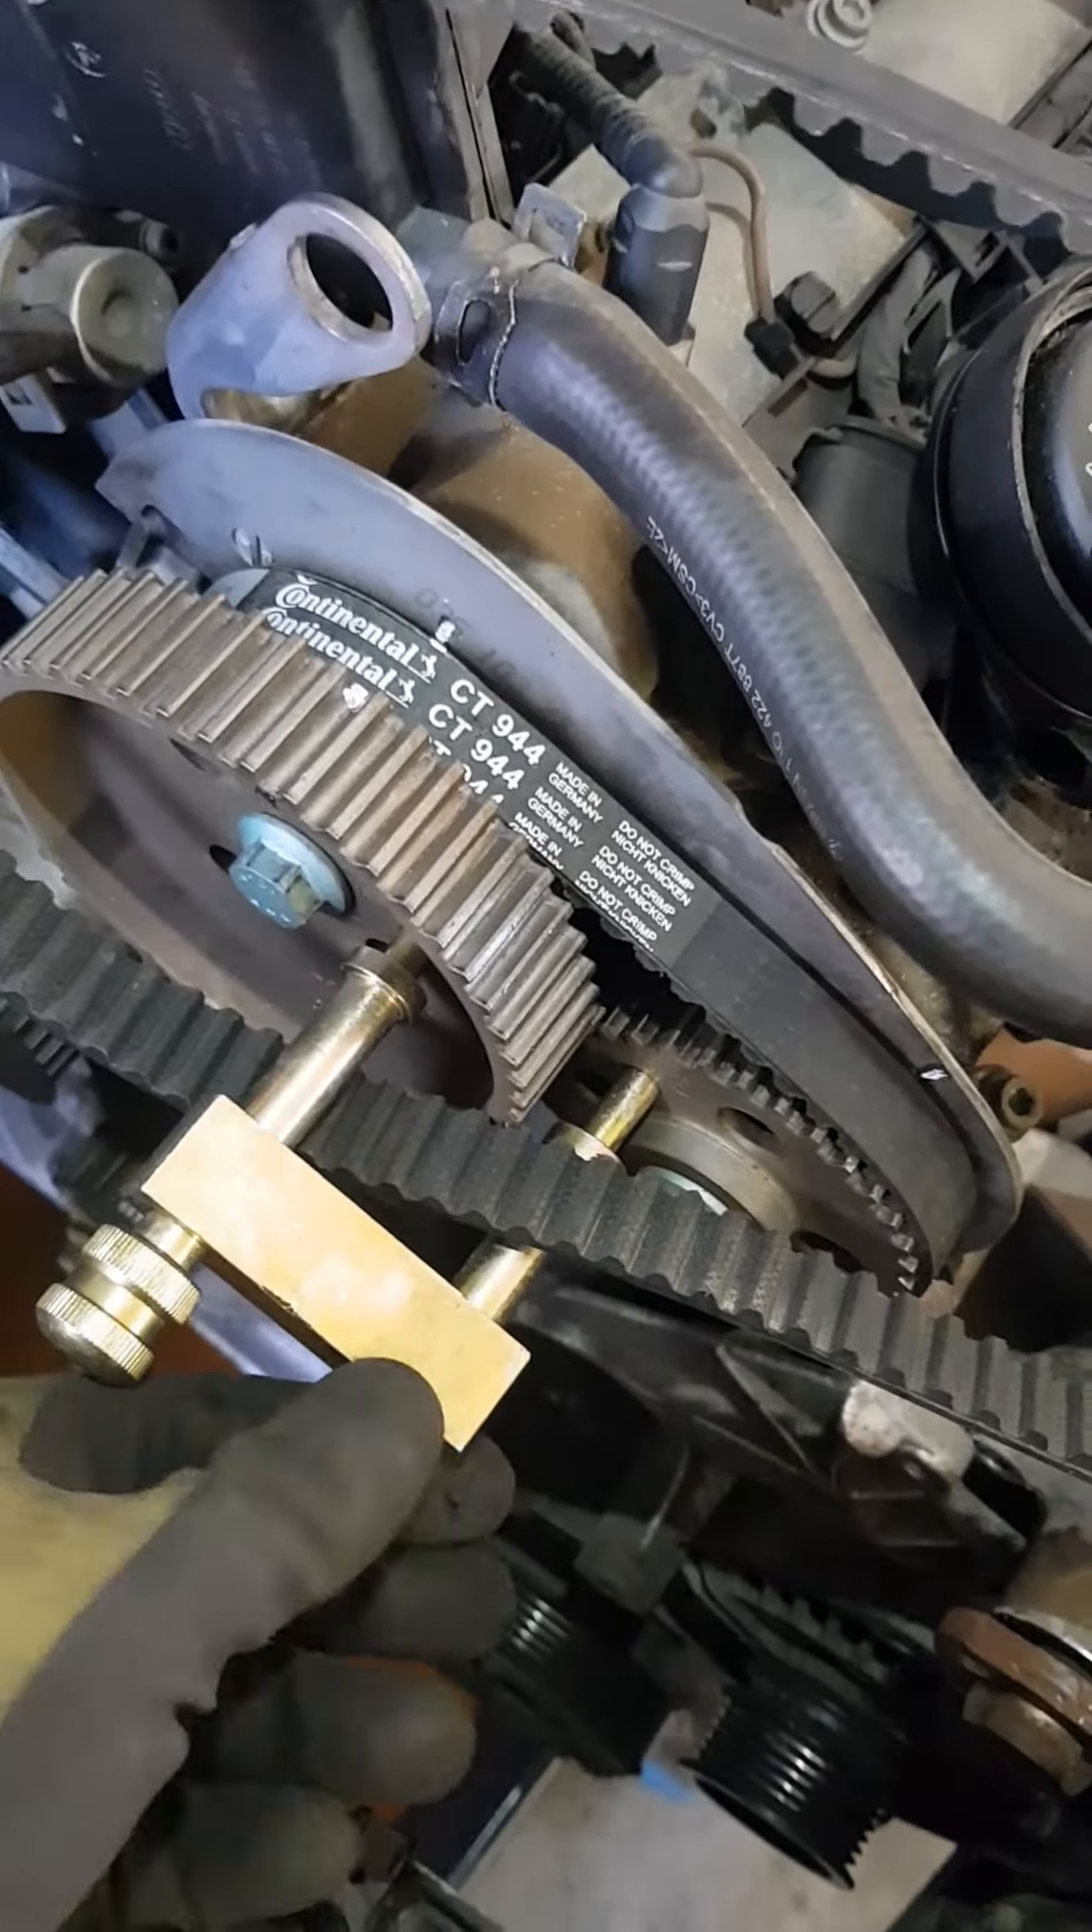Tu już górny pasek założyłem, tylko muszę go jeszcze napiąć.